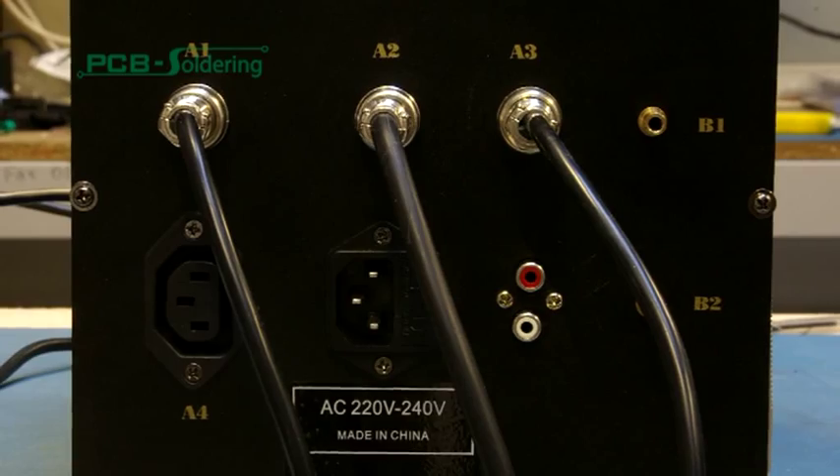Those are the three main receptacles now successfully connected.